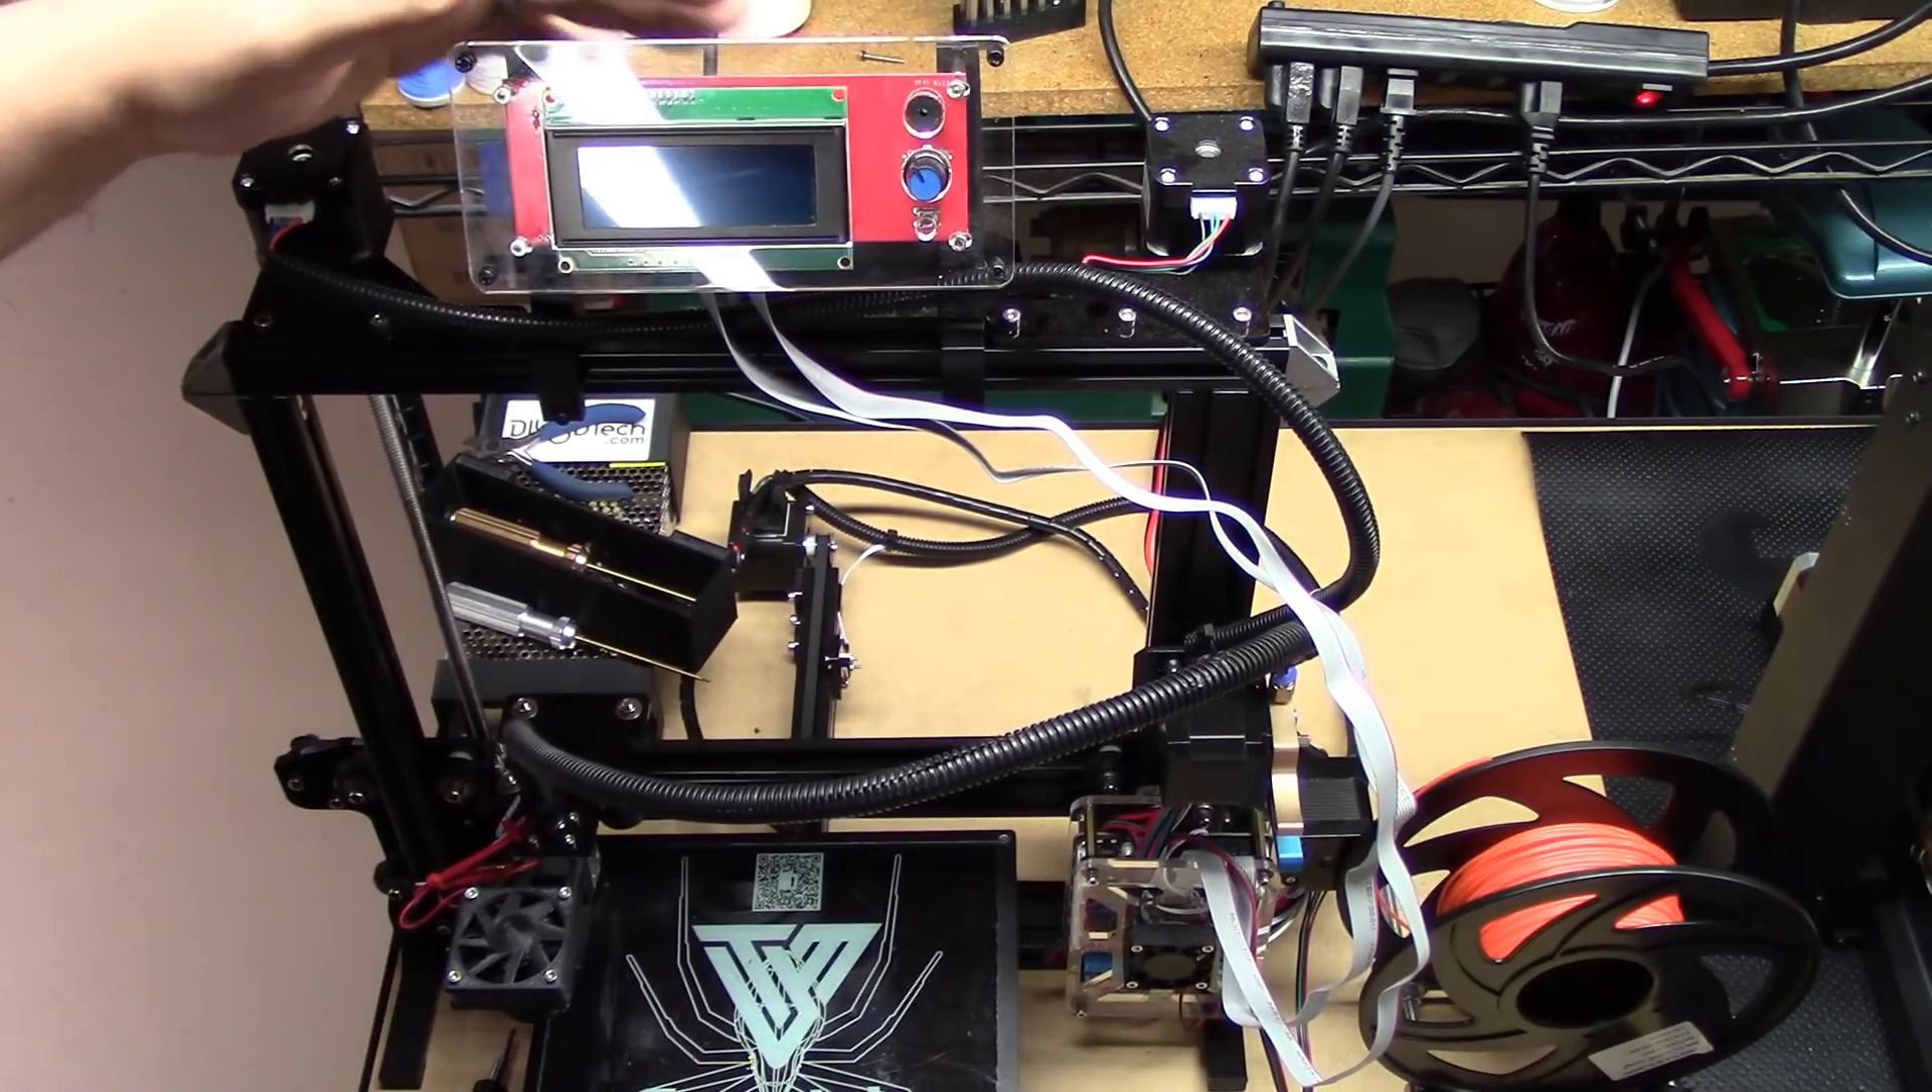Okay, so we've installed the control module up here at the top.